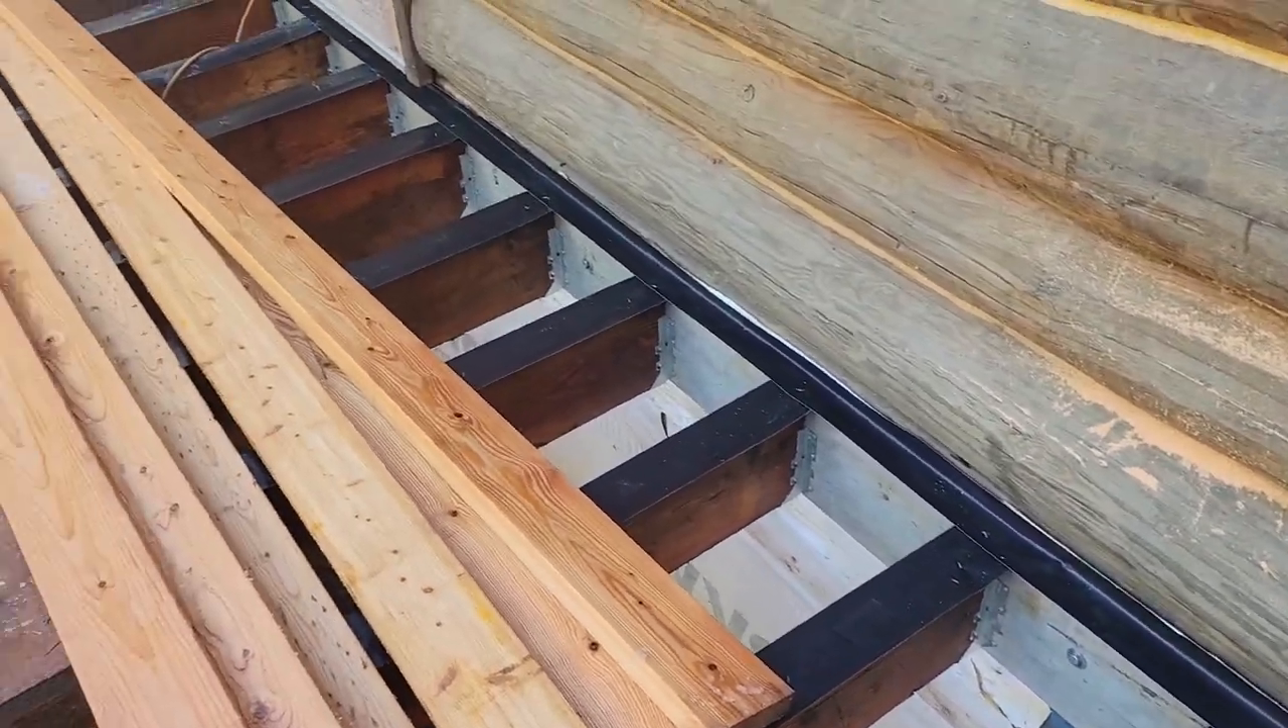Okay, I've got the tape all done. Got it nice and folded in there.